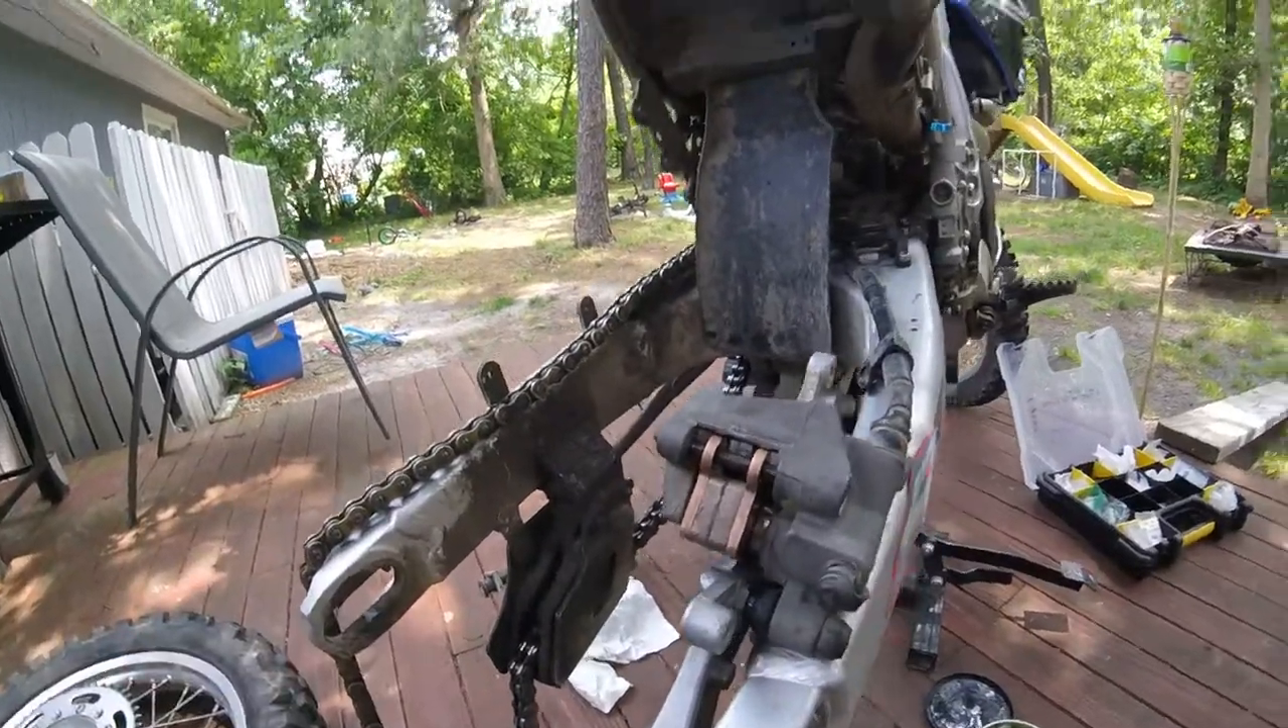So now you see the pads are both back in there.